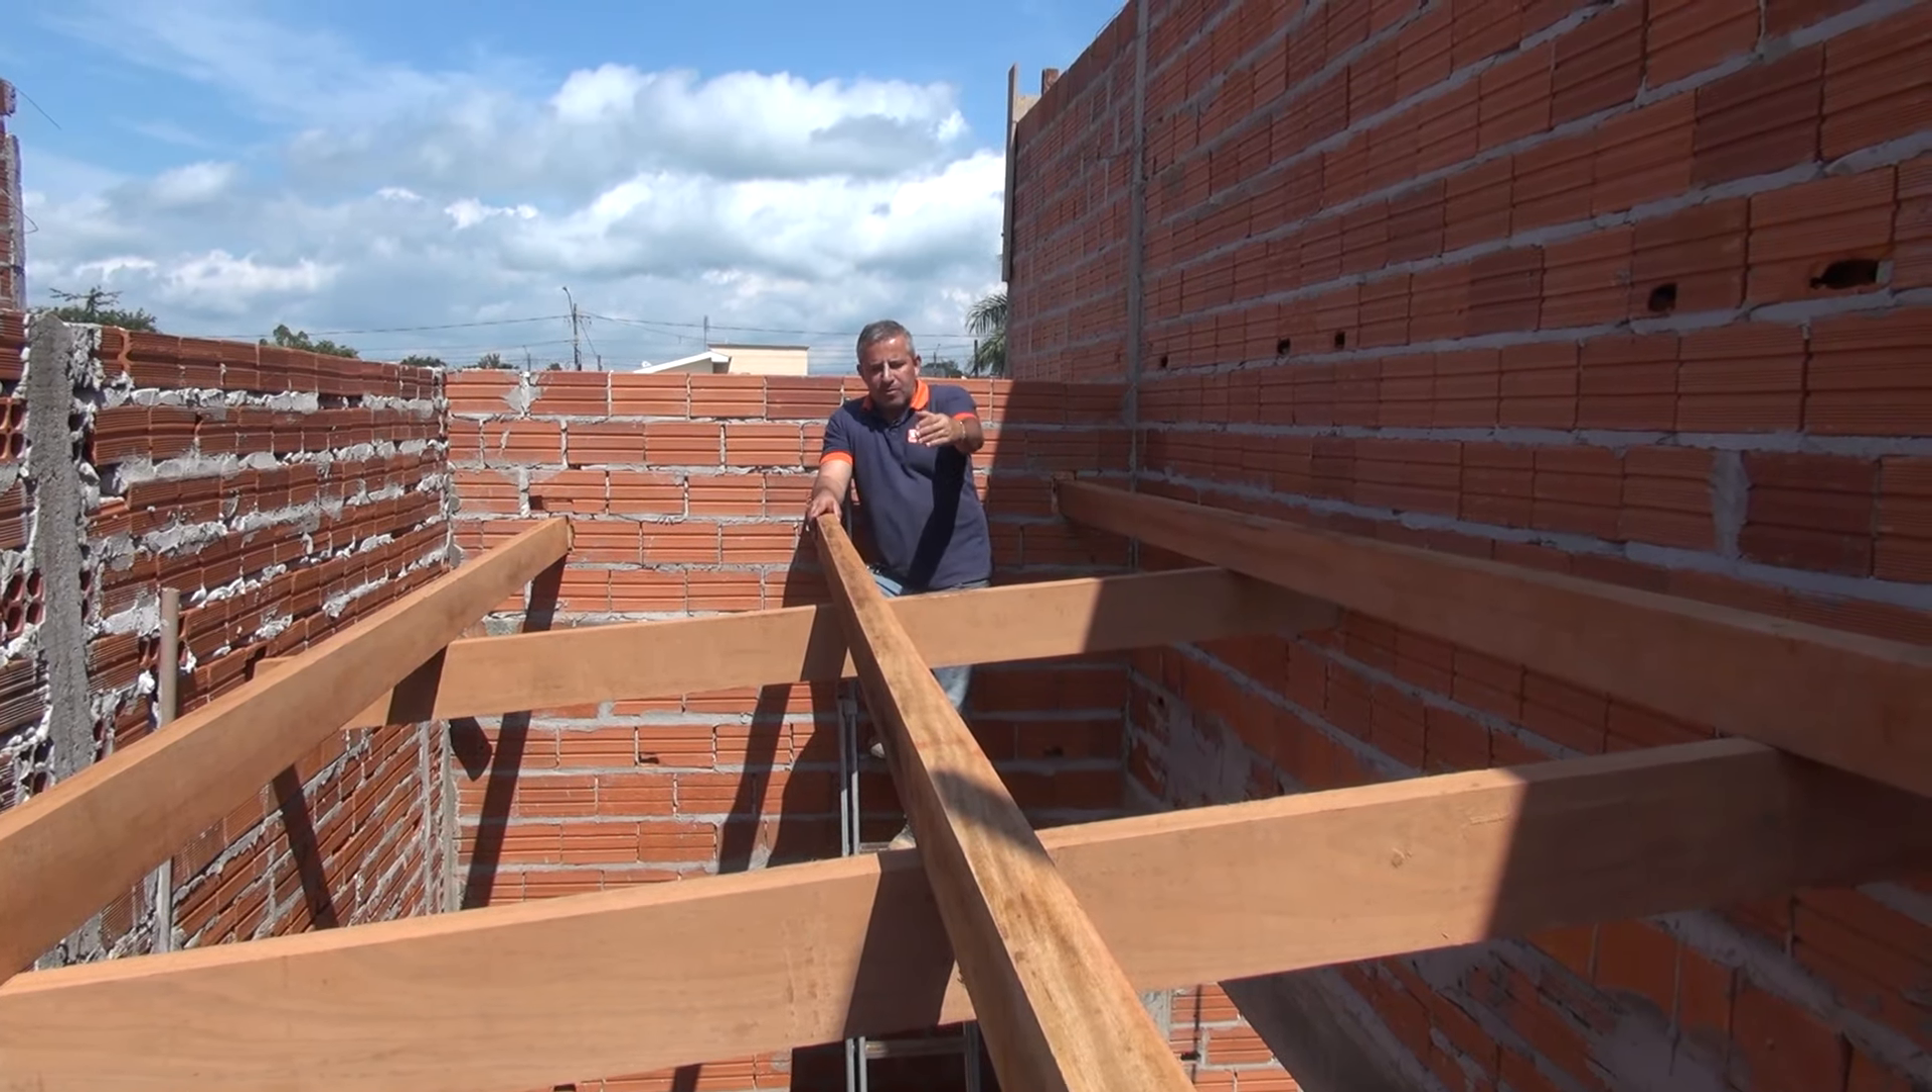Pronto pessoal, a estrutura já está no lugar.